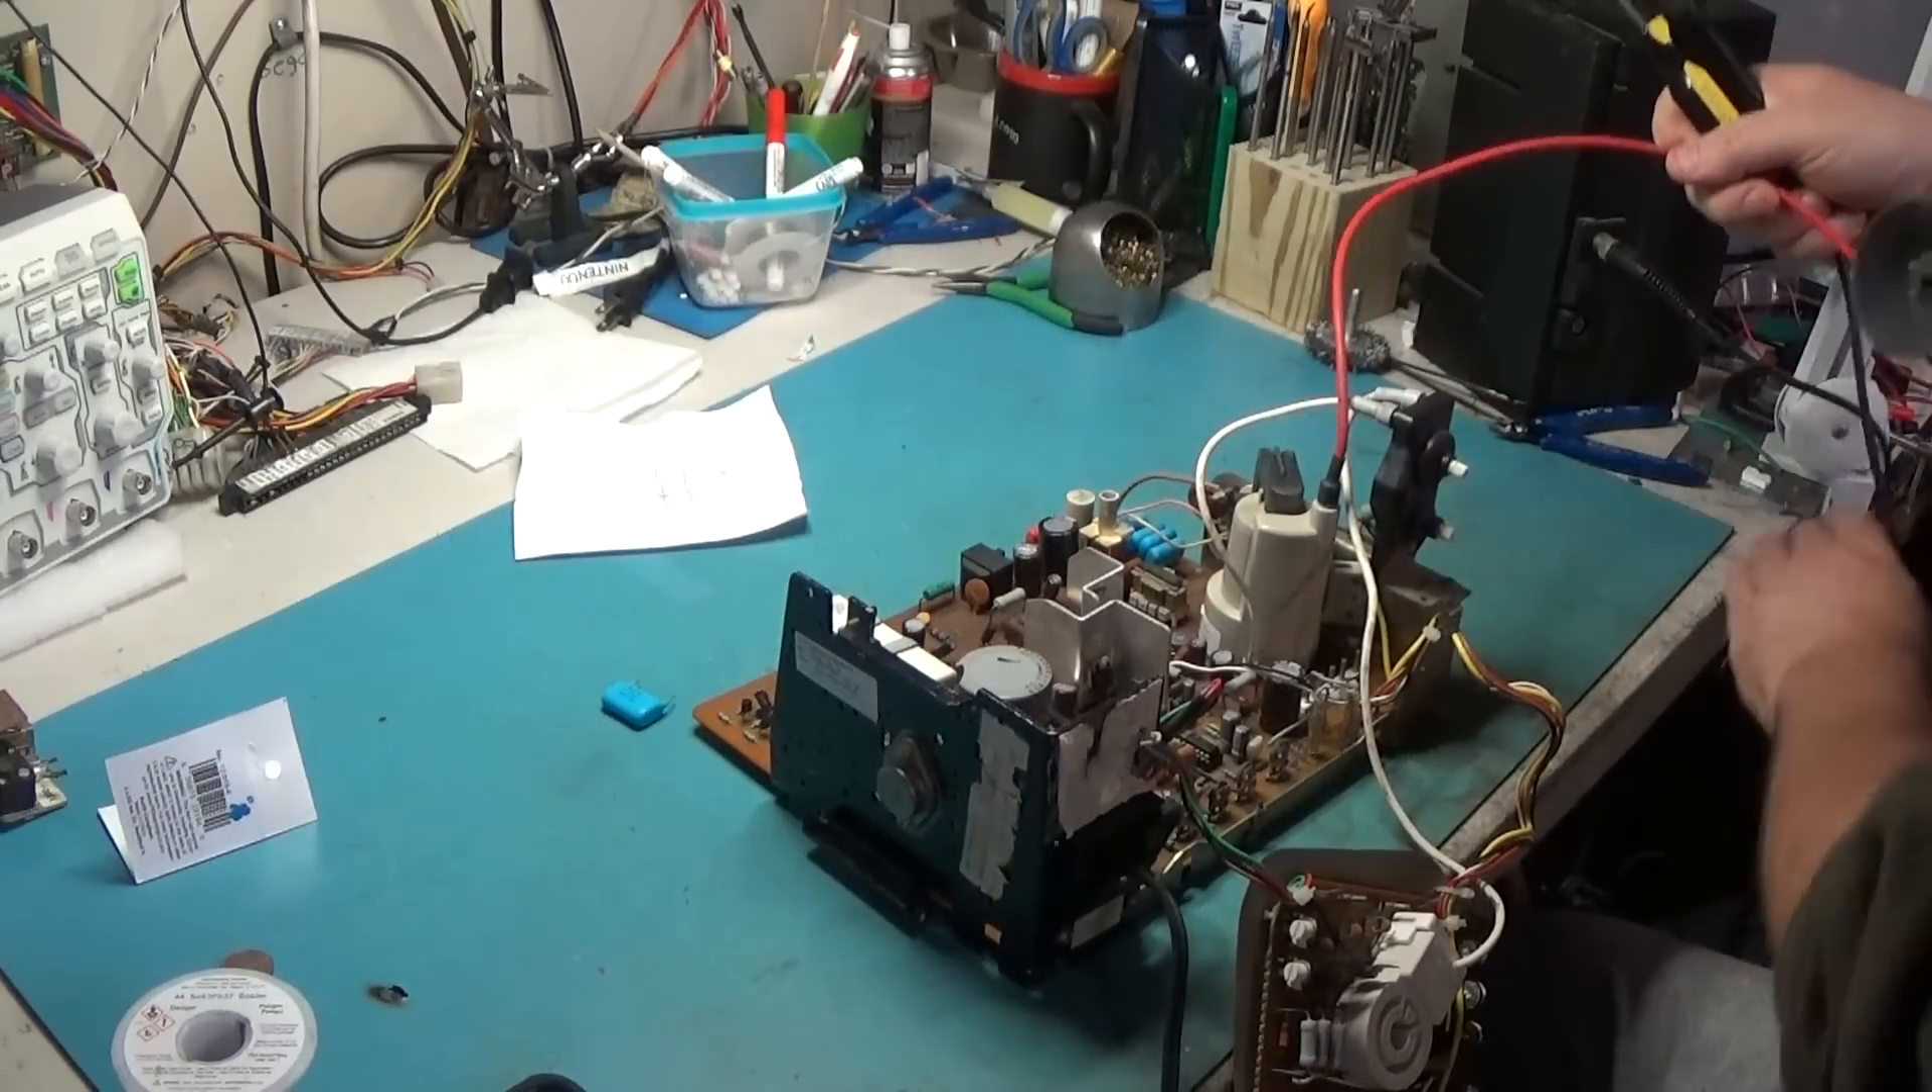So now we have chassis removed.